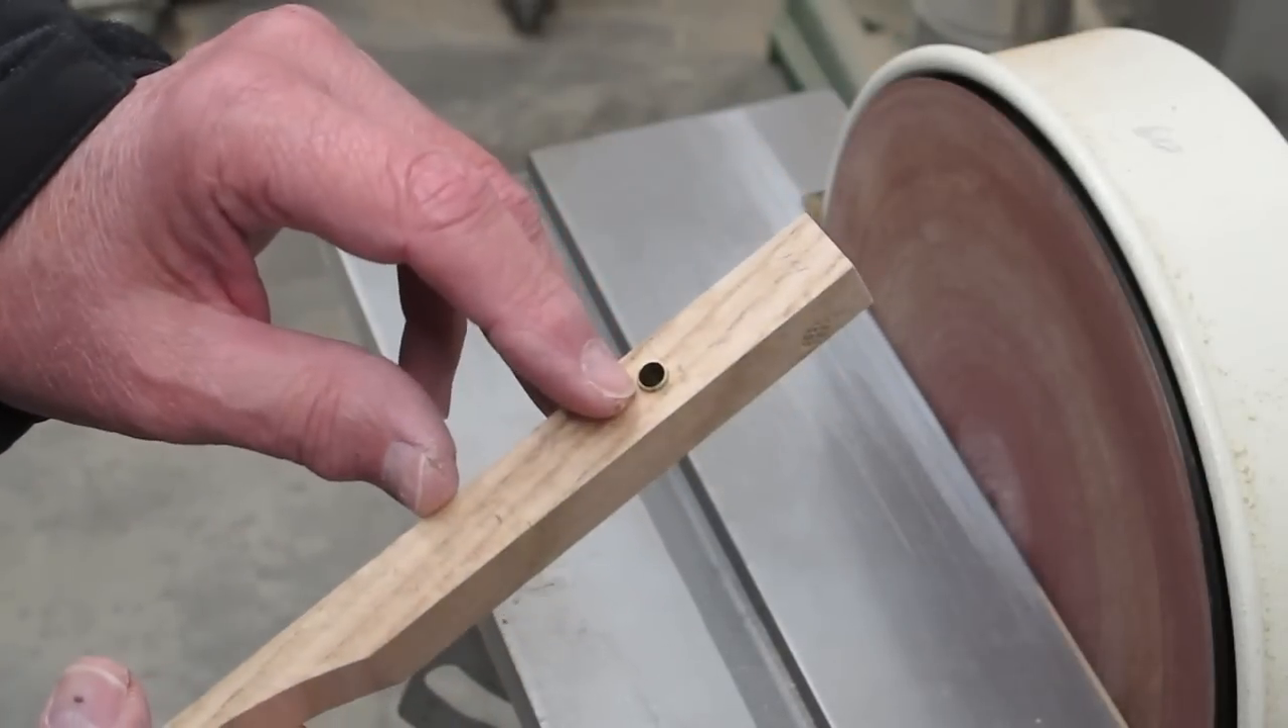I've taken short sections of quarter inch K &S tubing and pressed it into the hinge hole and now I'm going to sand those flush.